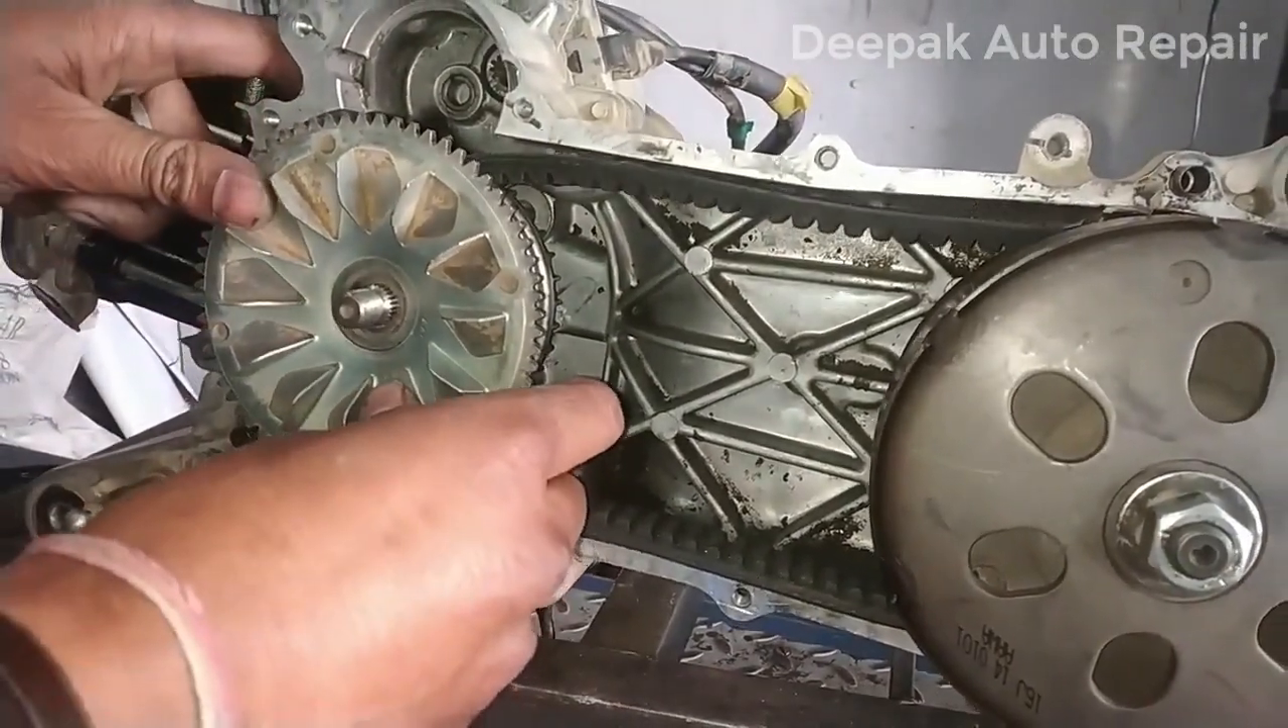वेरियेटर फेन को हमने यहां पर लगा दिया है।